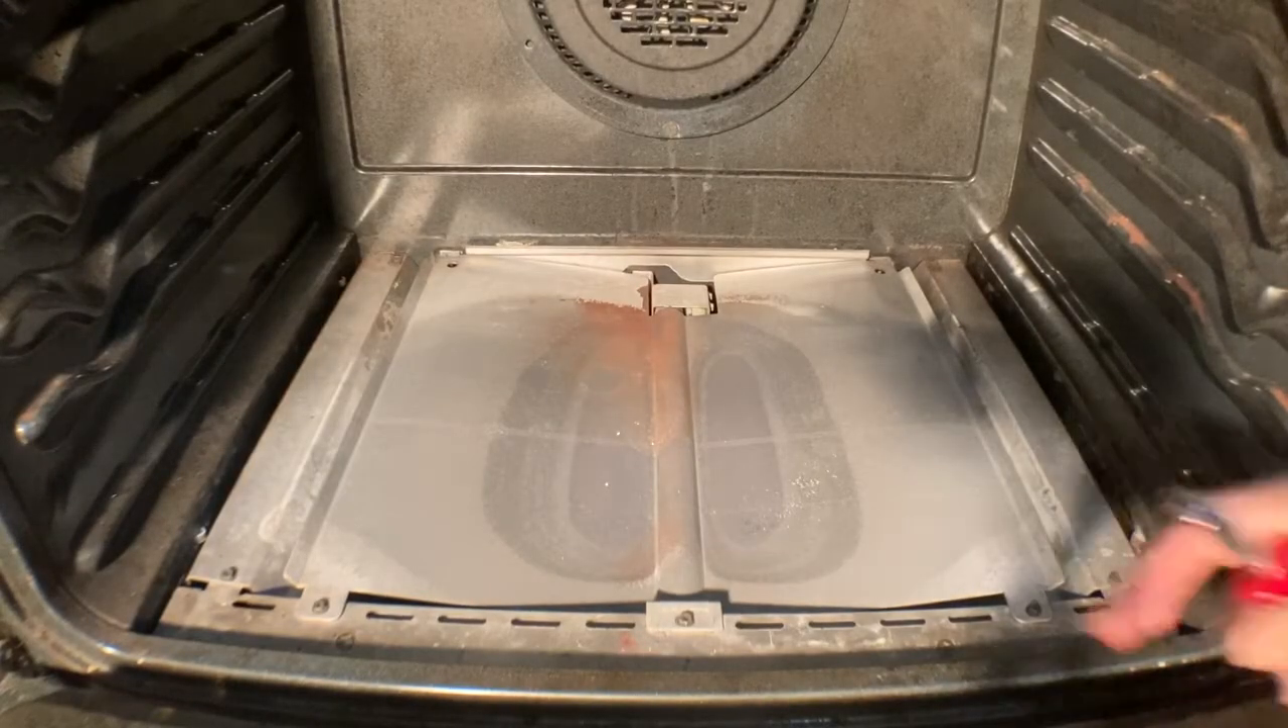Now that you've removed the racks and the bottom cover, there's another cover we have to remove here, right?